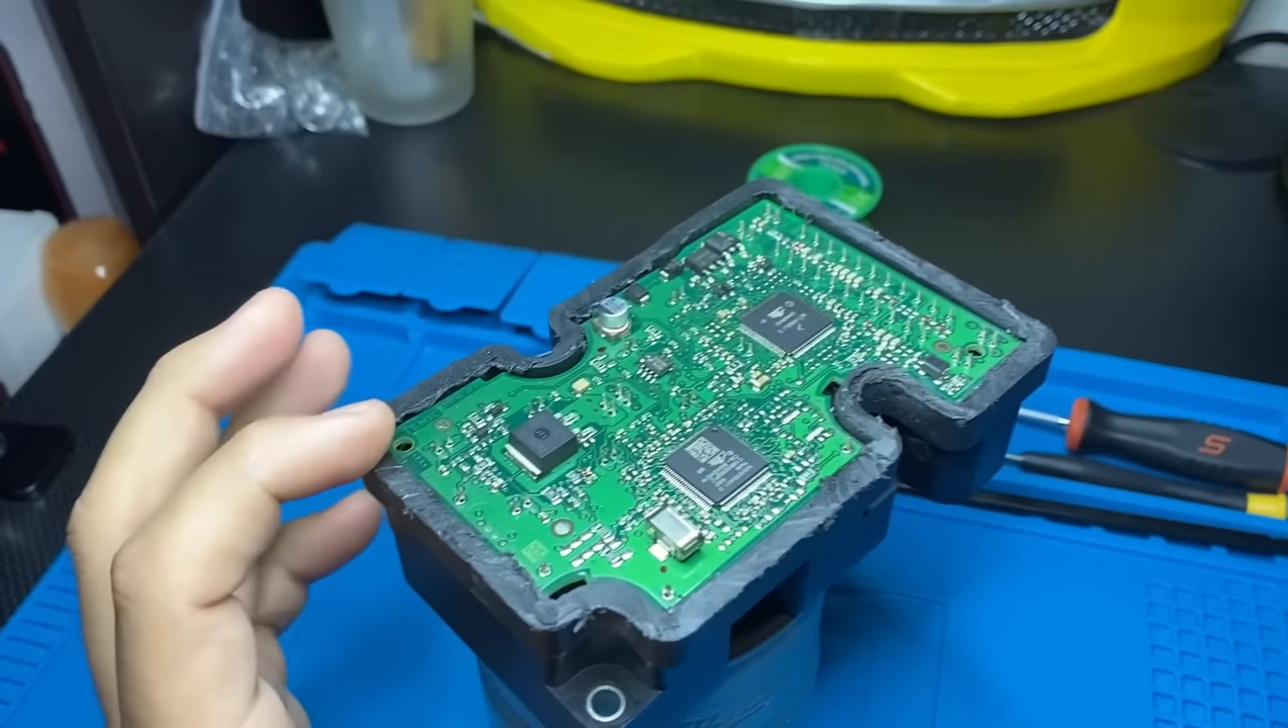I managed to get this ABS module opened up. I did, however, have to use a rotary tool to cut around the edge.